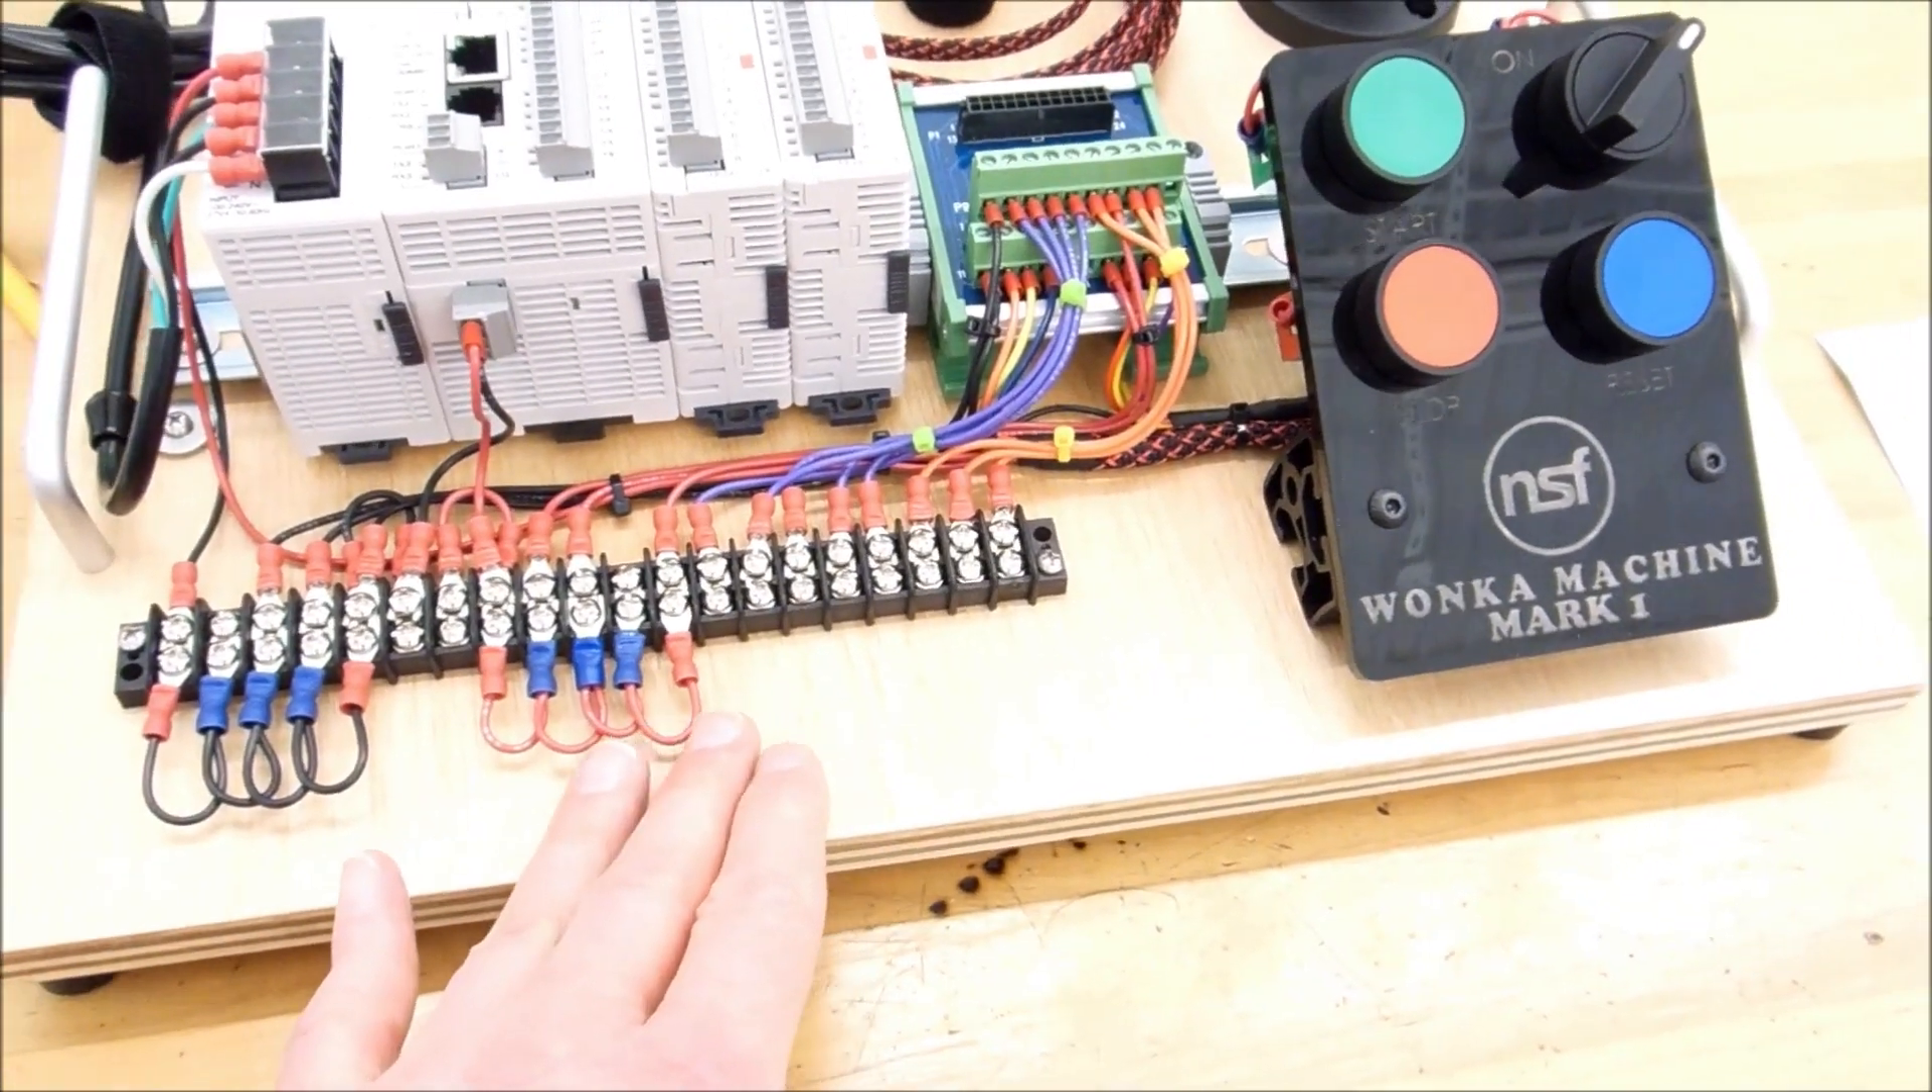We only have three guys here today so two of them did the PLC platforms and here's all the jumper wires for the bus and everything looks pretty good.